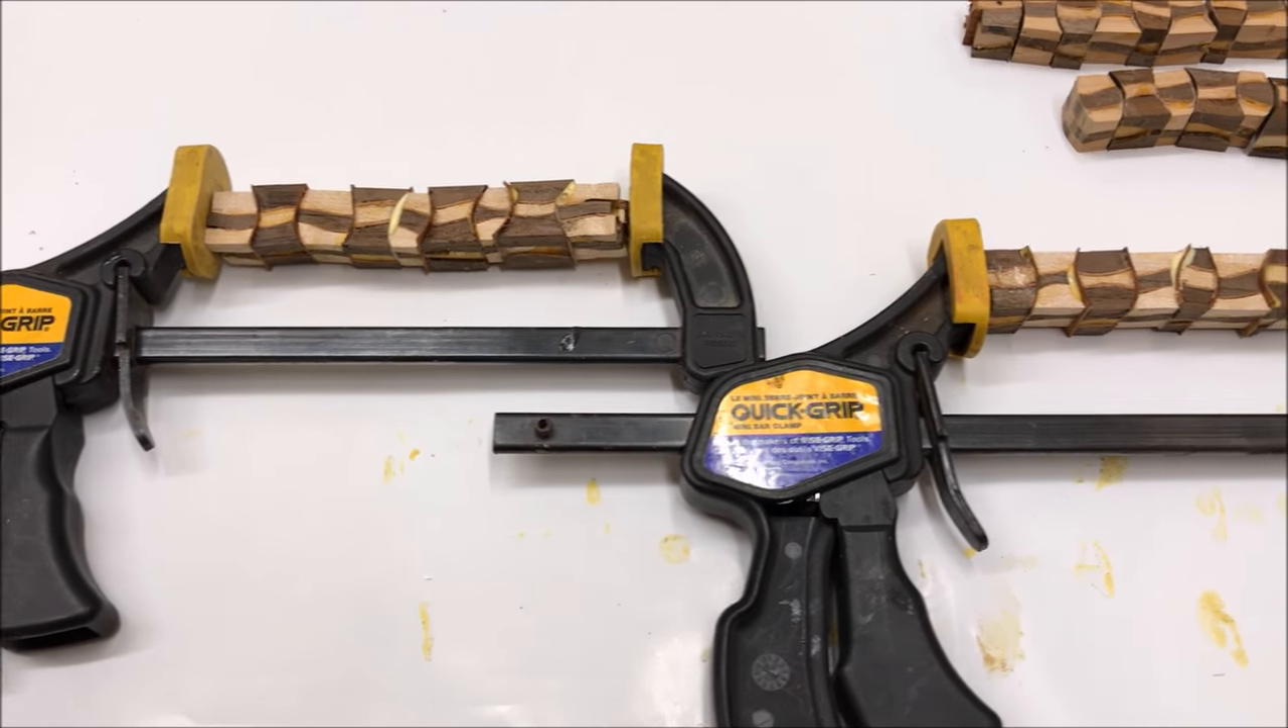I just made the final glue up on my maple and walnut blanks.